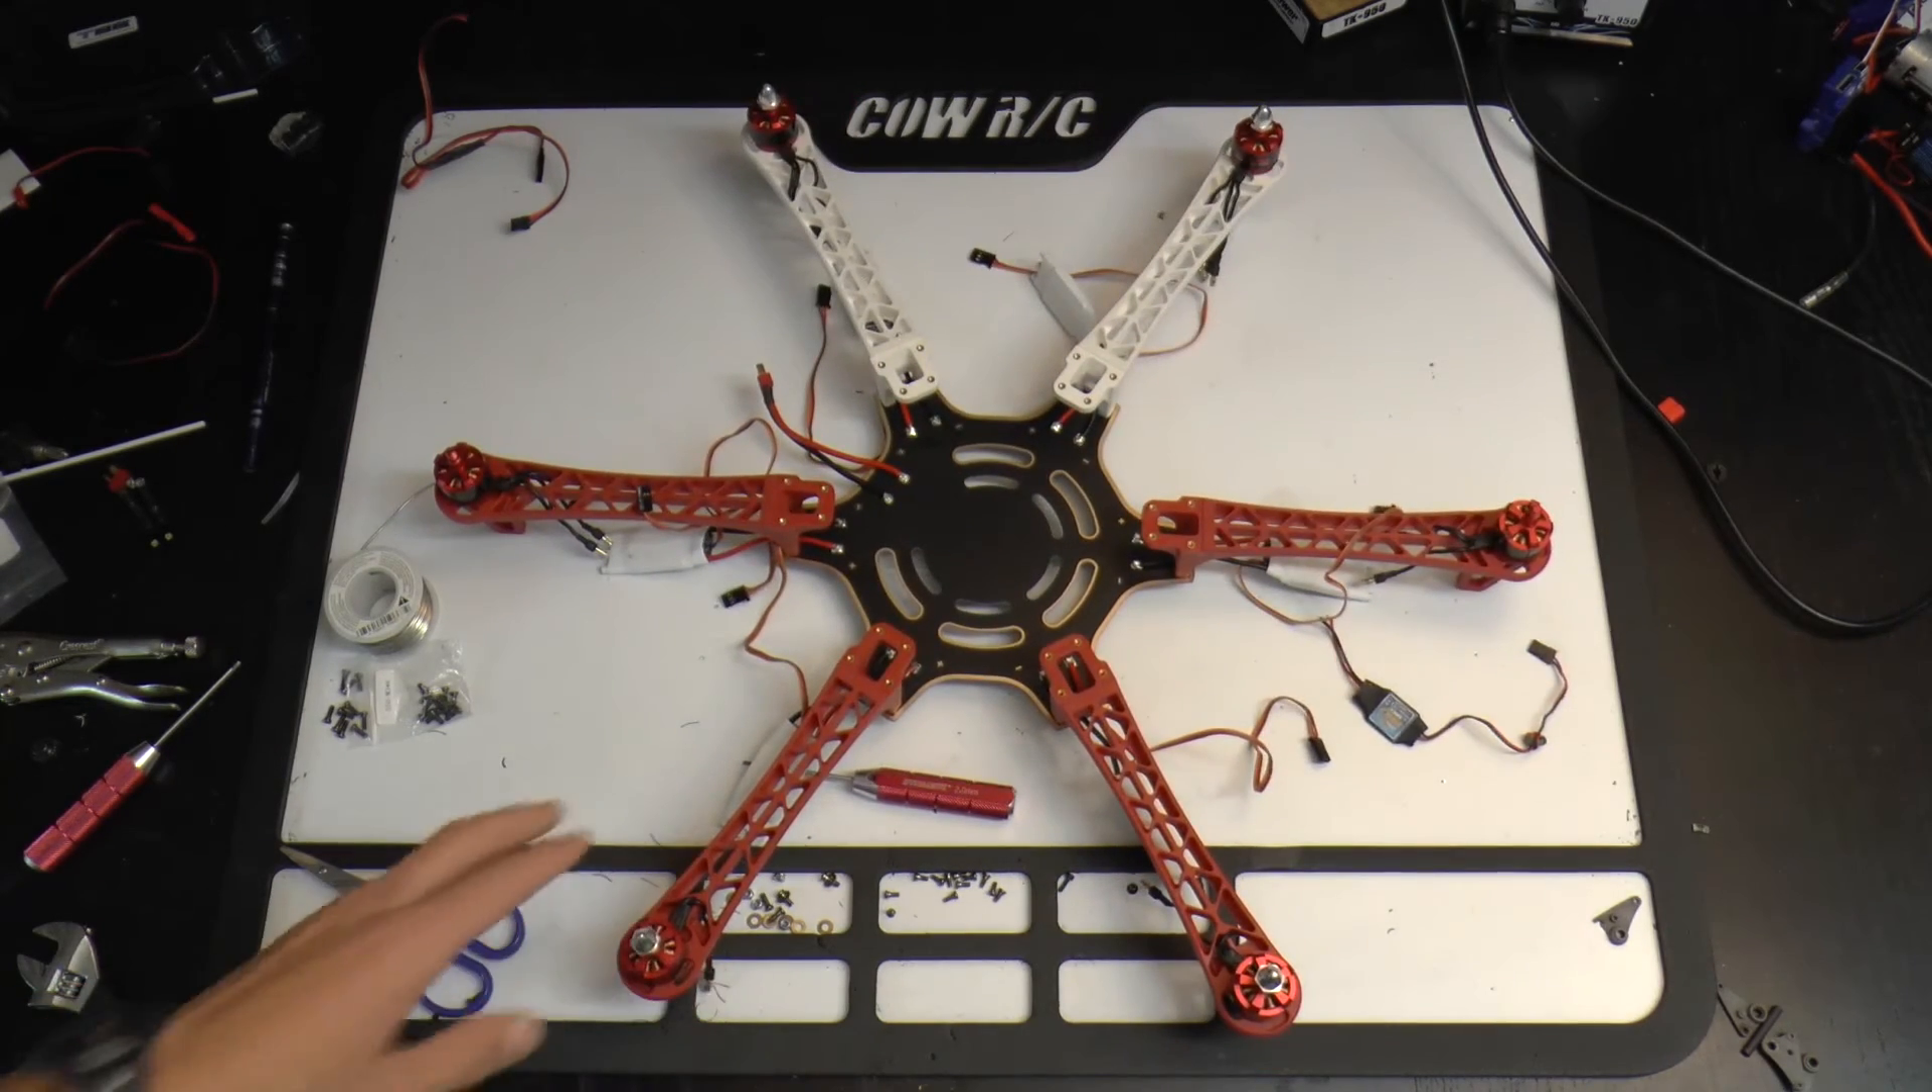All right guys so as you can see i have secured all of the arms to the bottom frame piece.